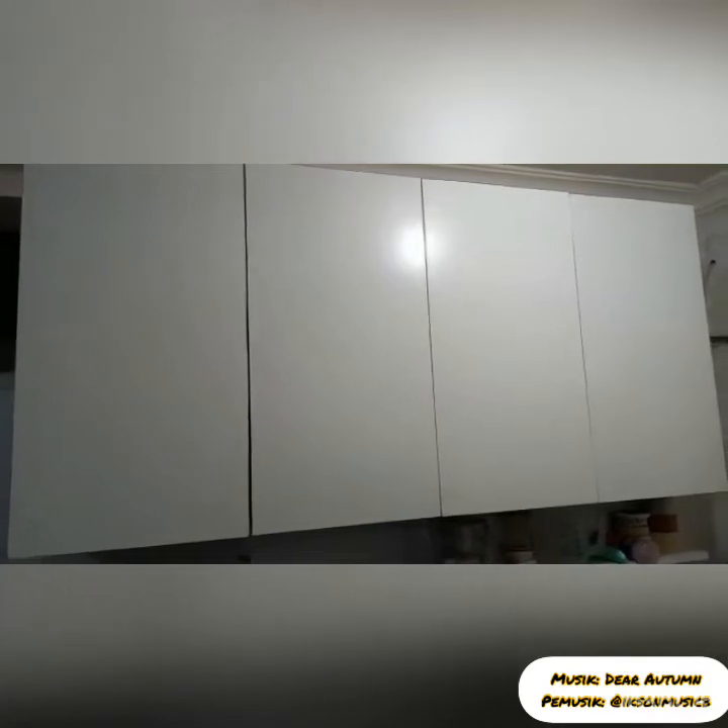Ini dia penampakannya setelah dipasang pintunya teman-teman.